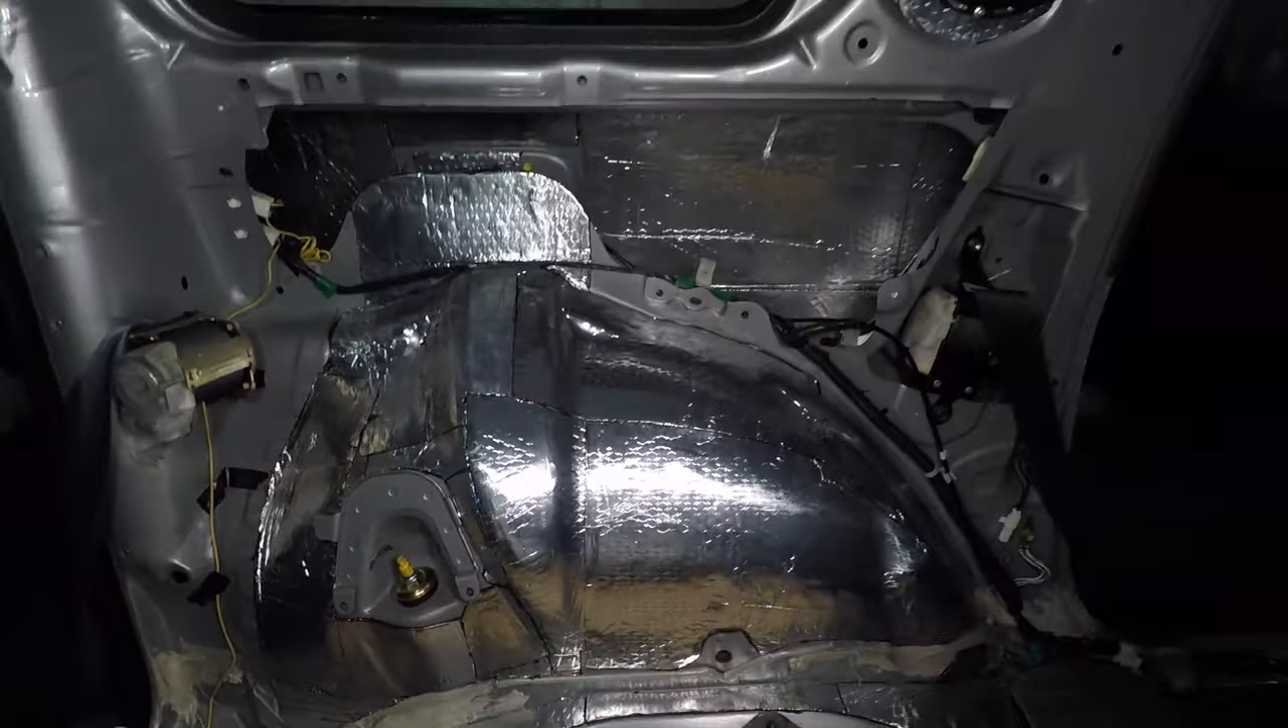And that's it! The entire outer sheet metal and fender well is covered with insulation.